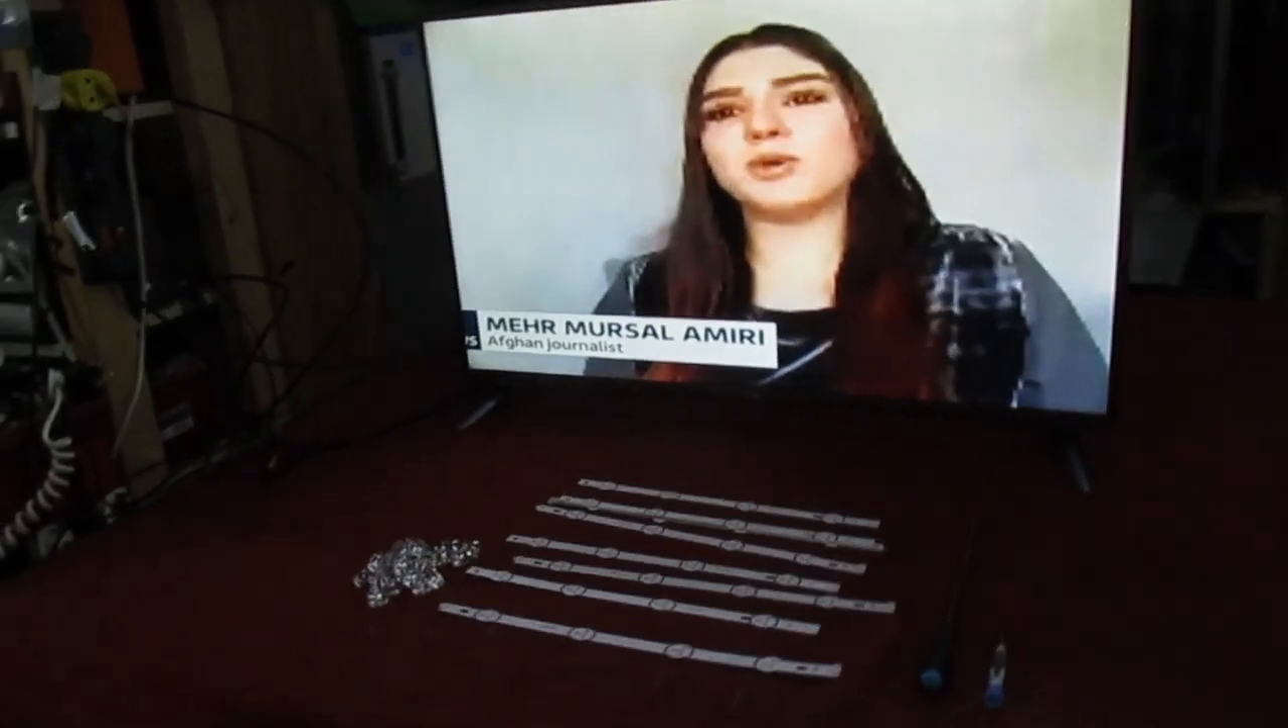Right so there we go that's the tv all back together that's the end result.